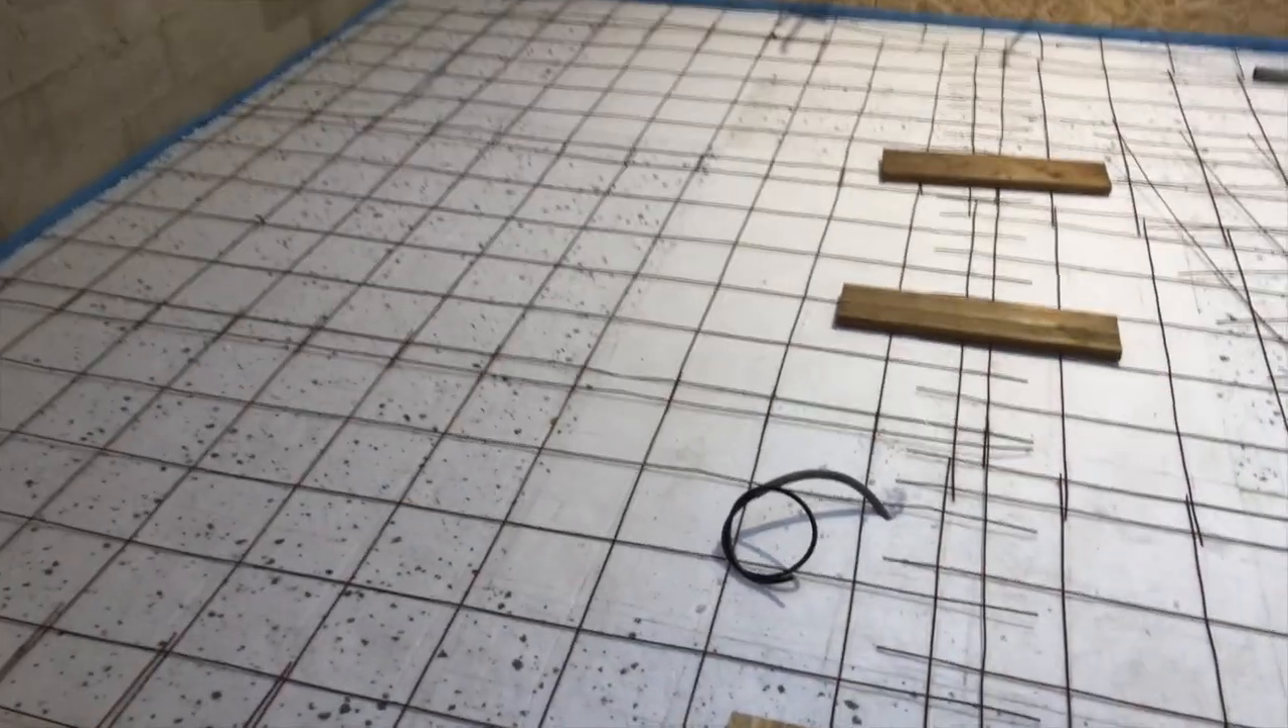We have insulated the floor so that is done here.